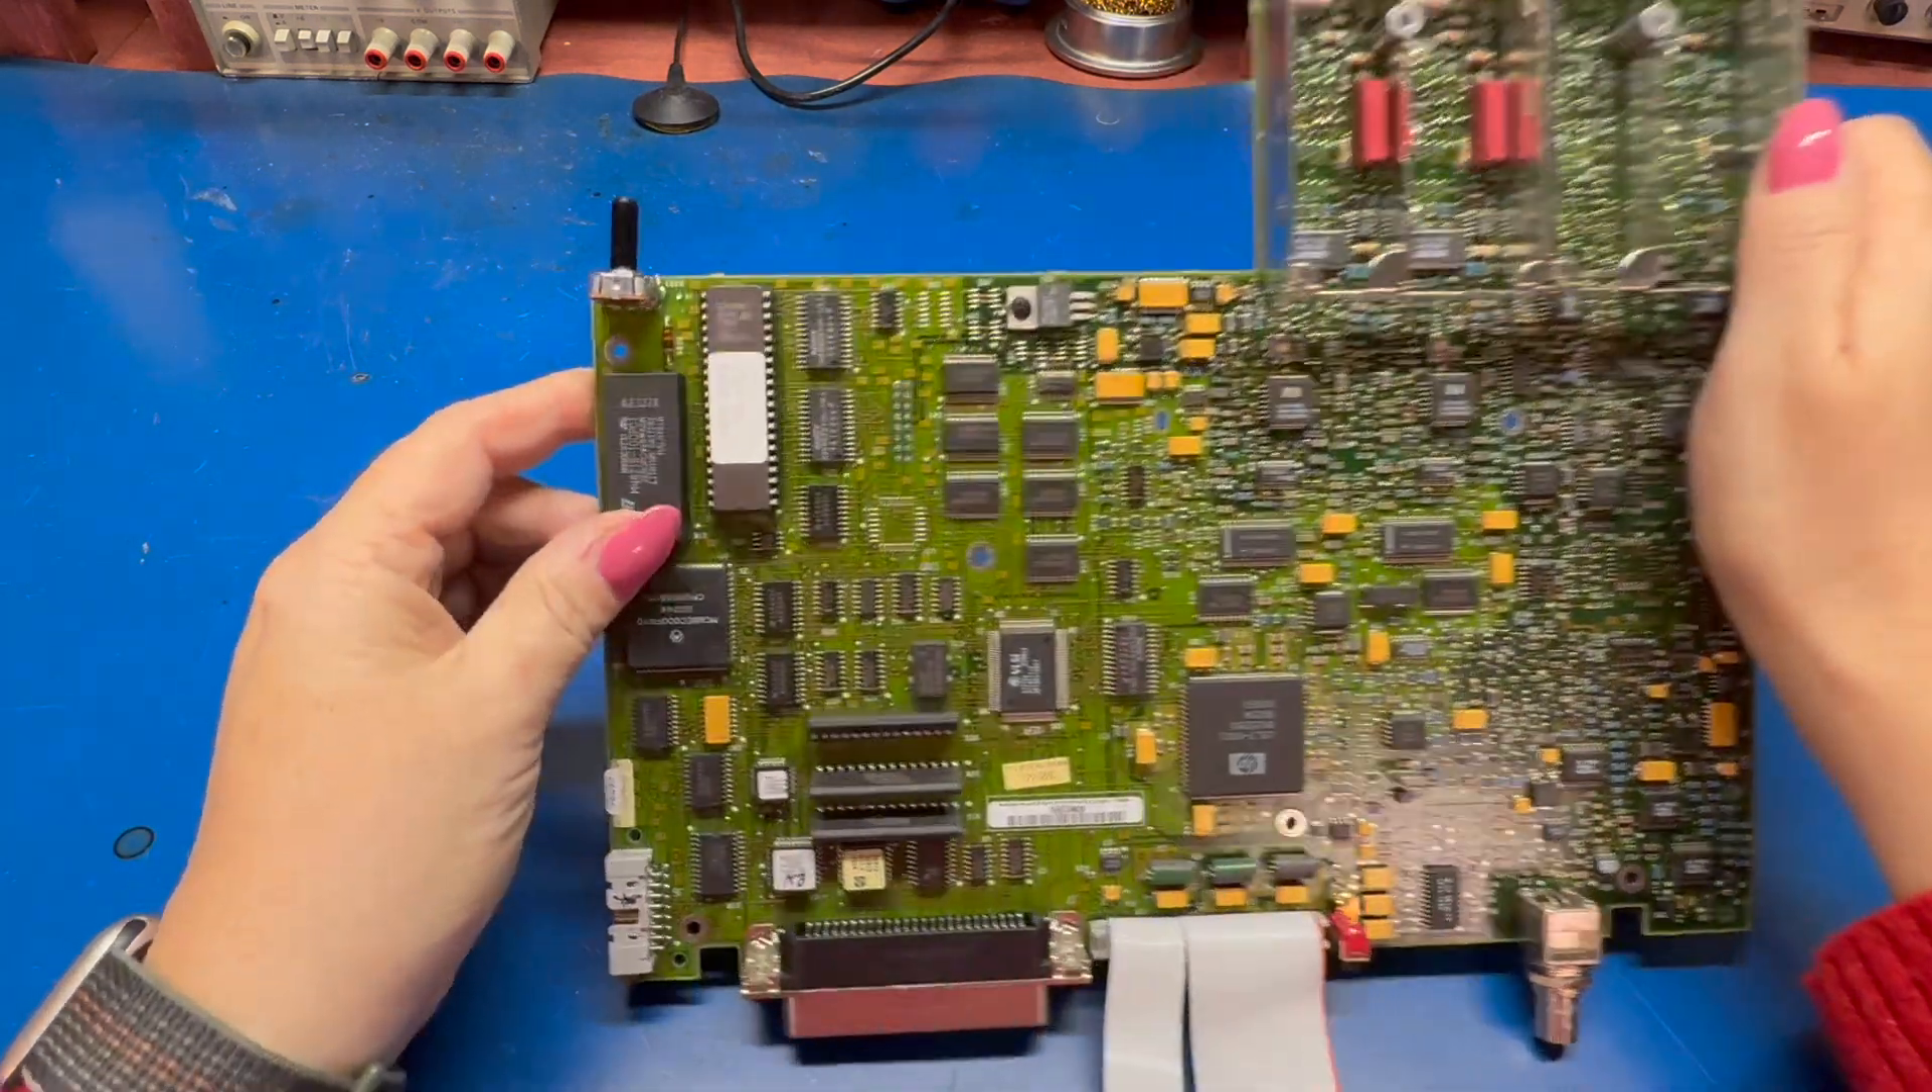All right we've got the main board out actually came out pretty easily.